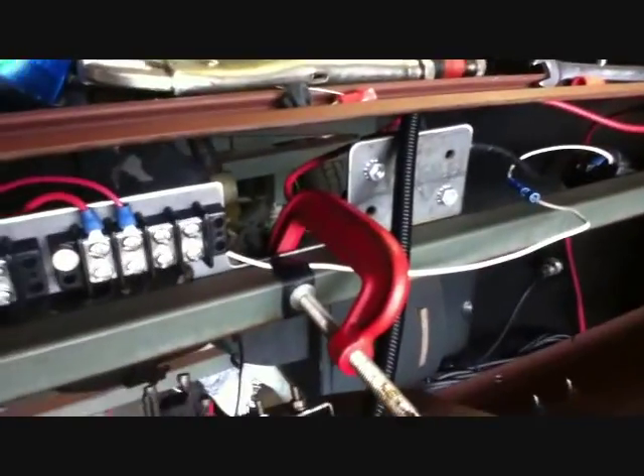But I'm going to drill some holes and mount up these blocks, and I'm going to mount the bracket because it's just clamped in there with a C clamp right now.